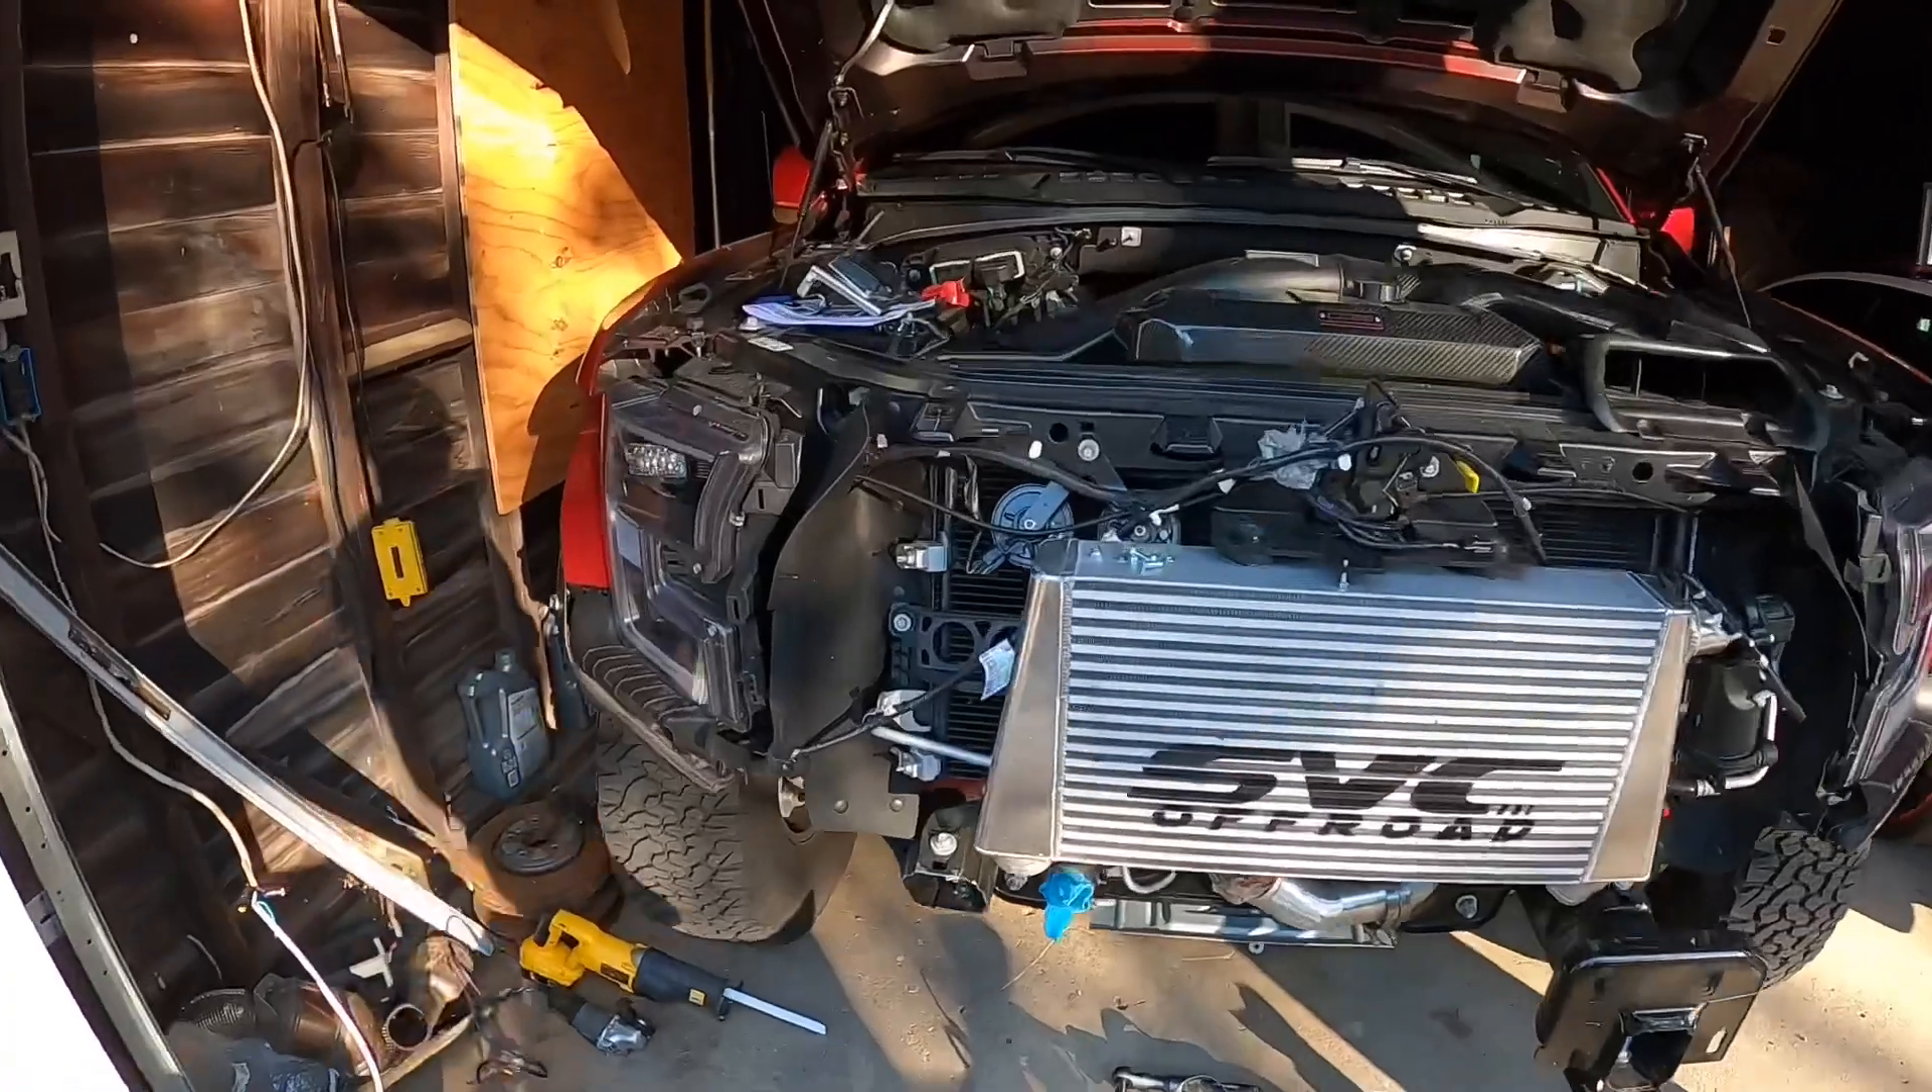We got the bumper off we got the grill off.